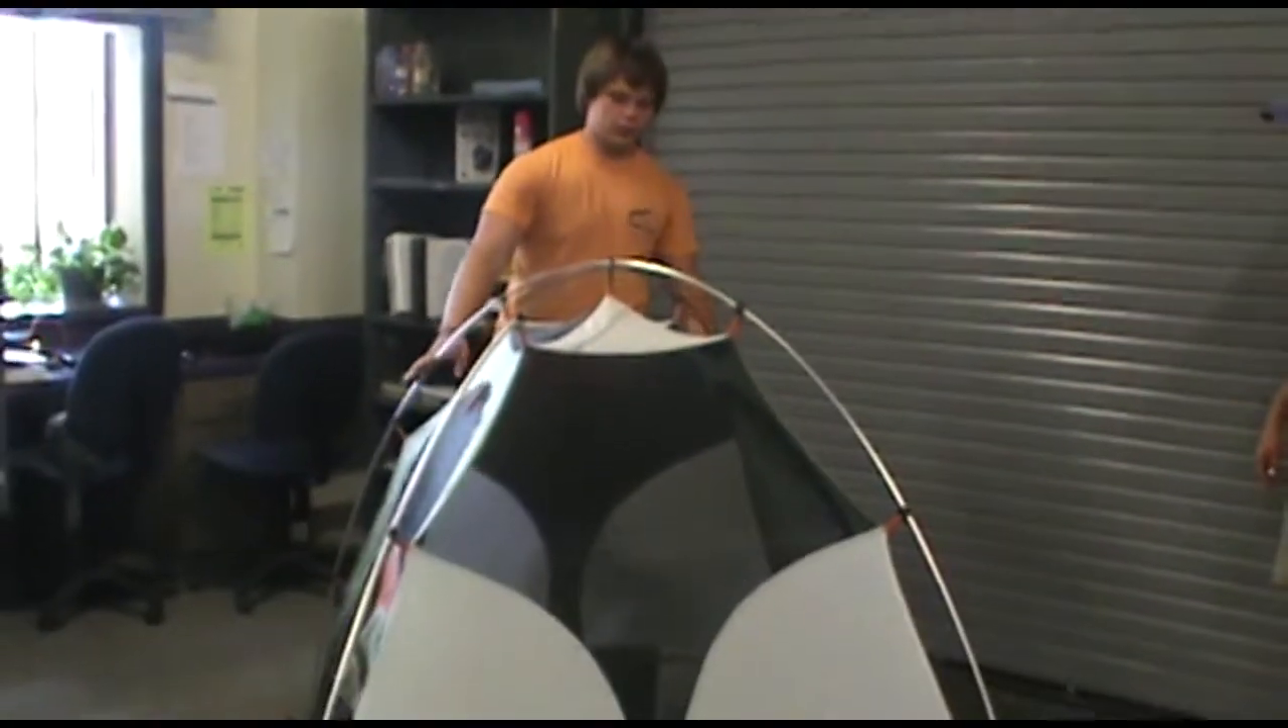This is what the tent looks like when it's fully assembled. All that's left to do is put on the rain flap.